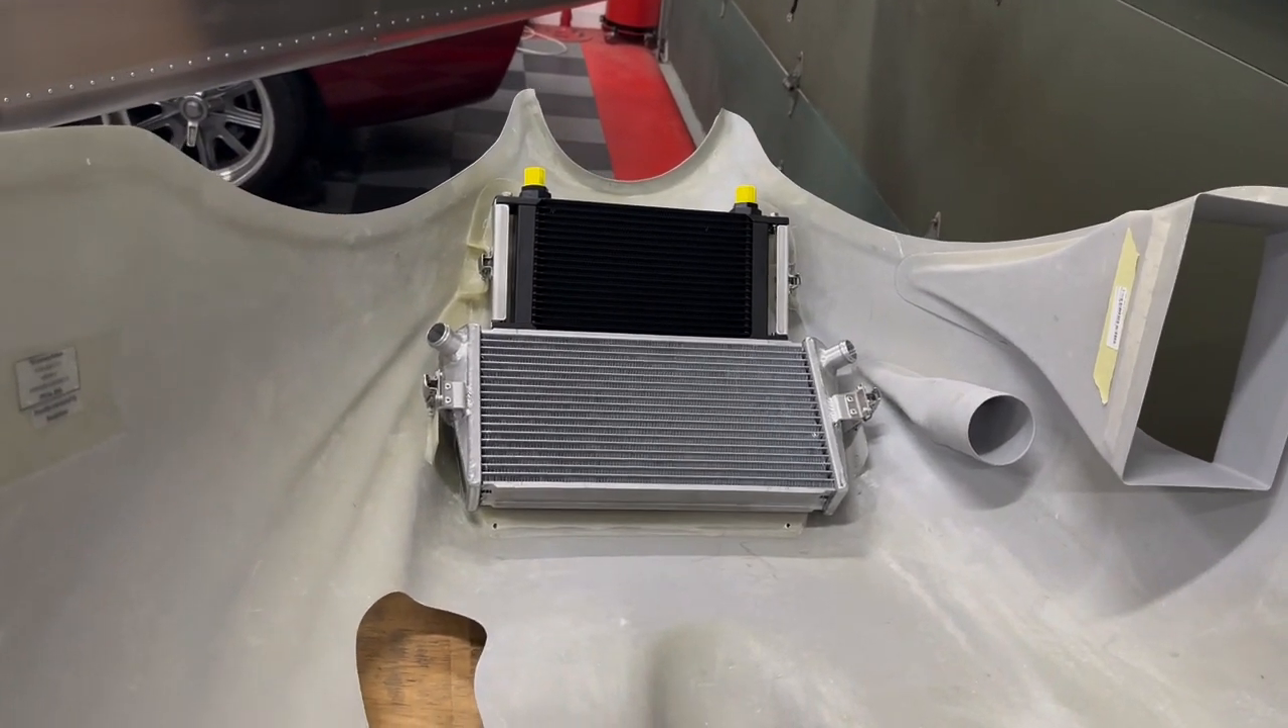I also have the coolers installed in the bottom half of the cowl.